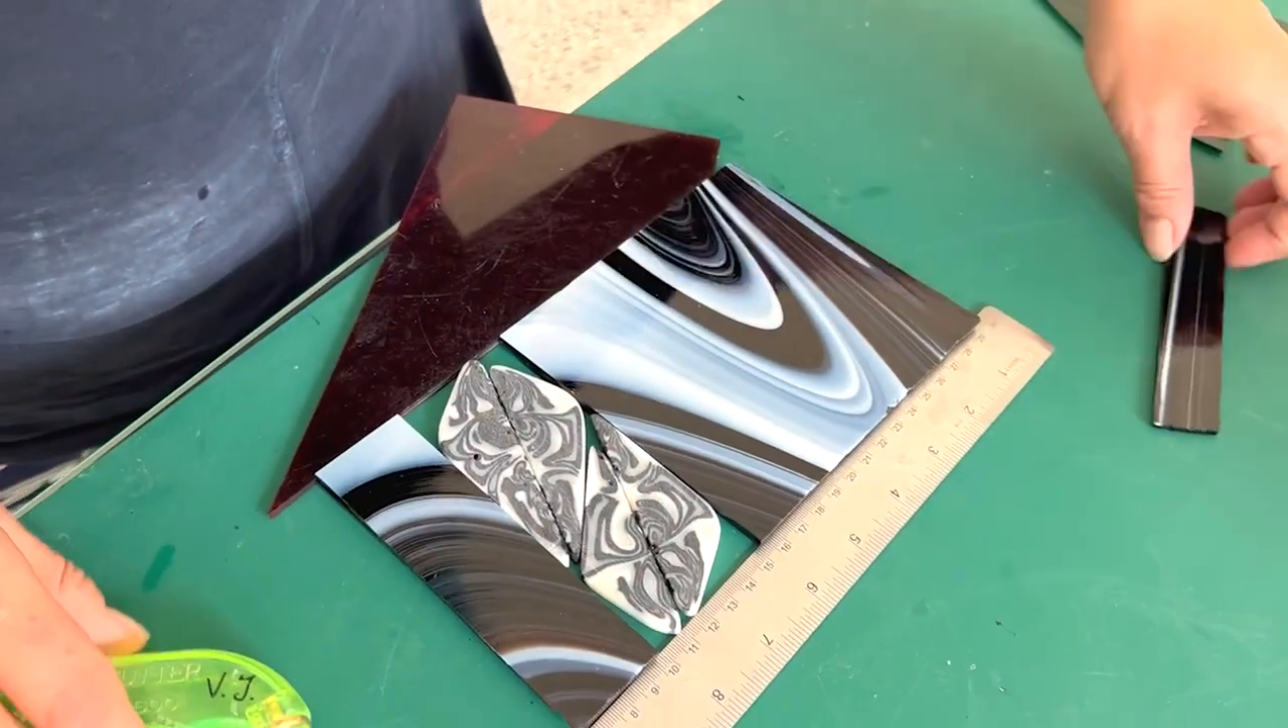So you can see the pattern bars can go in like this and then I've got some gaps.